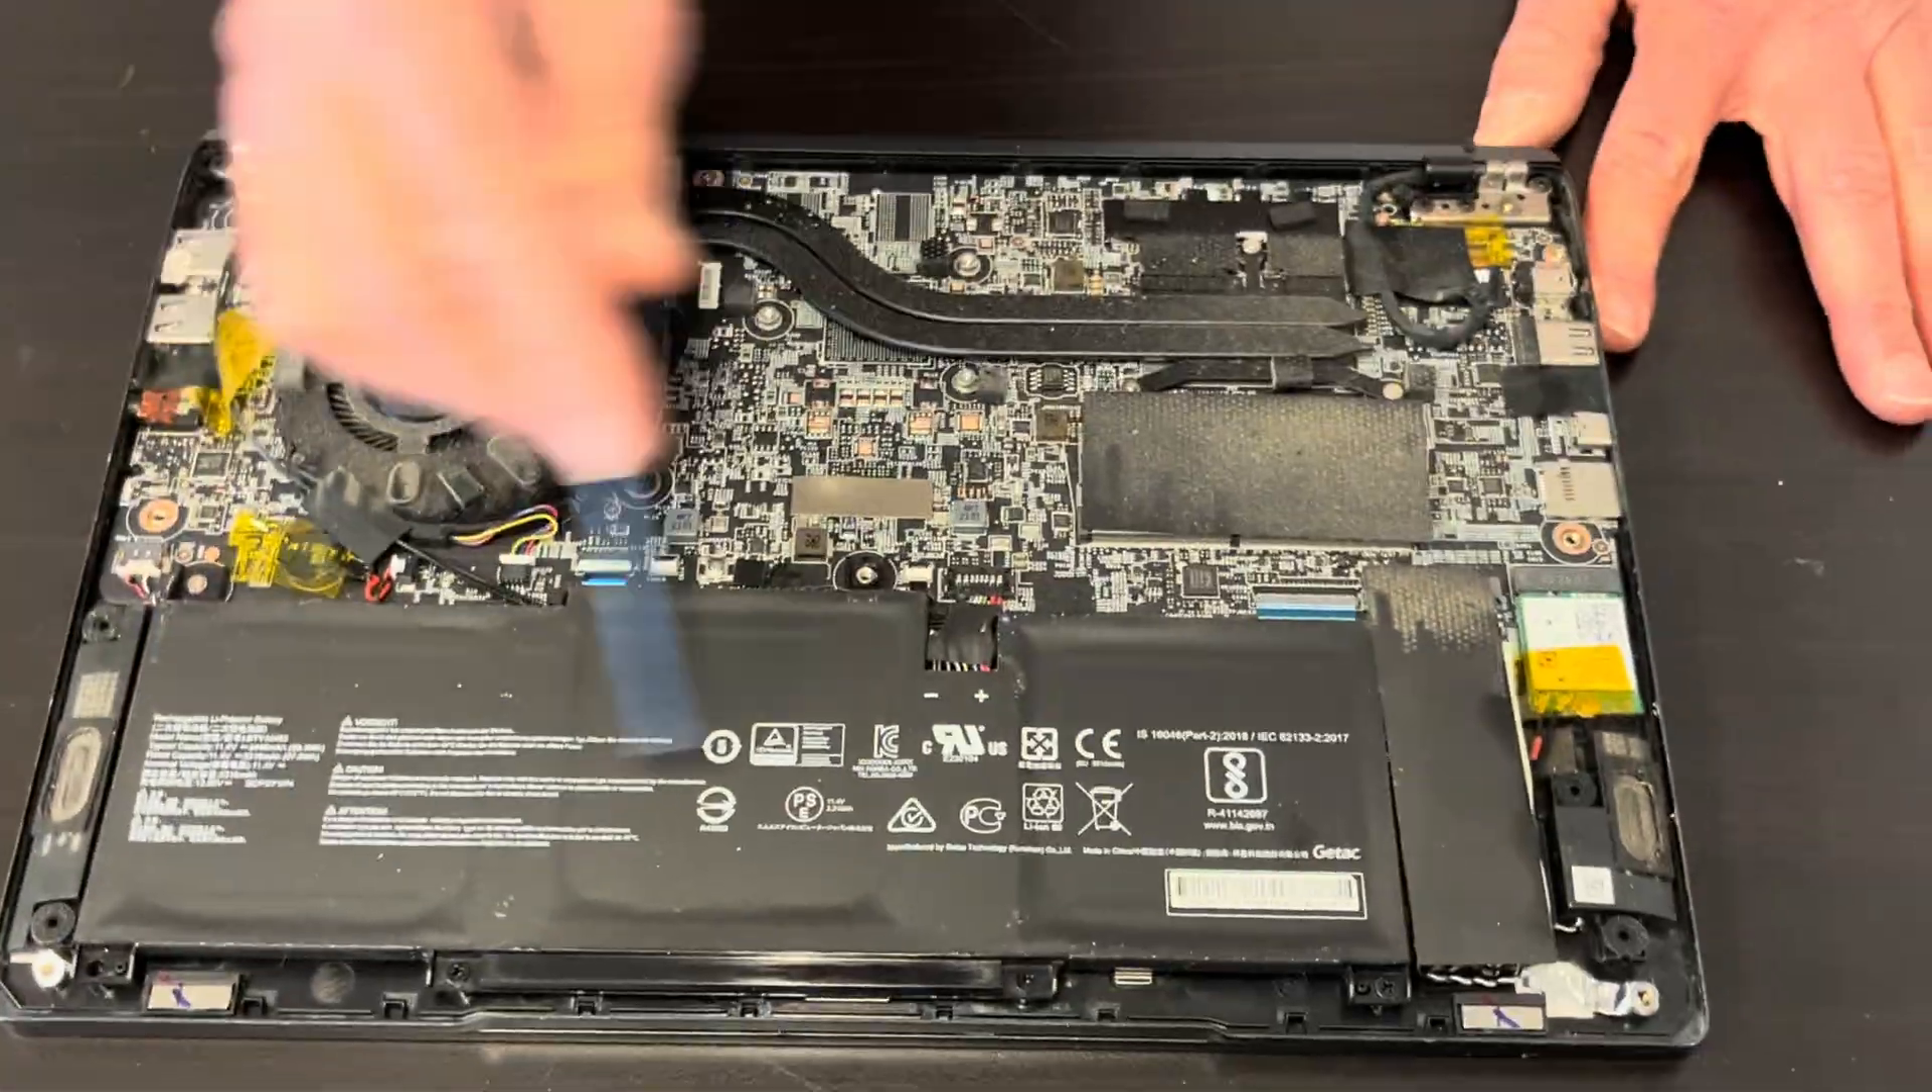Okay the bottom is out now we have access to all the components.